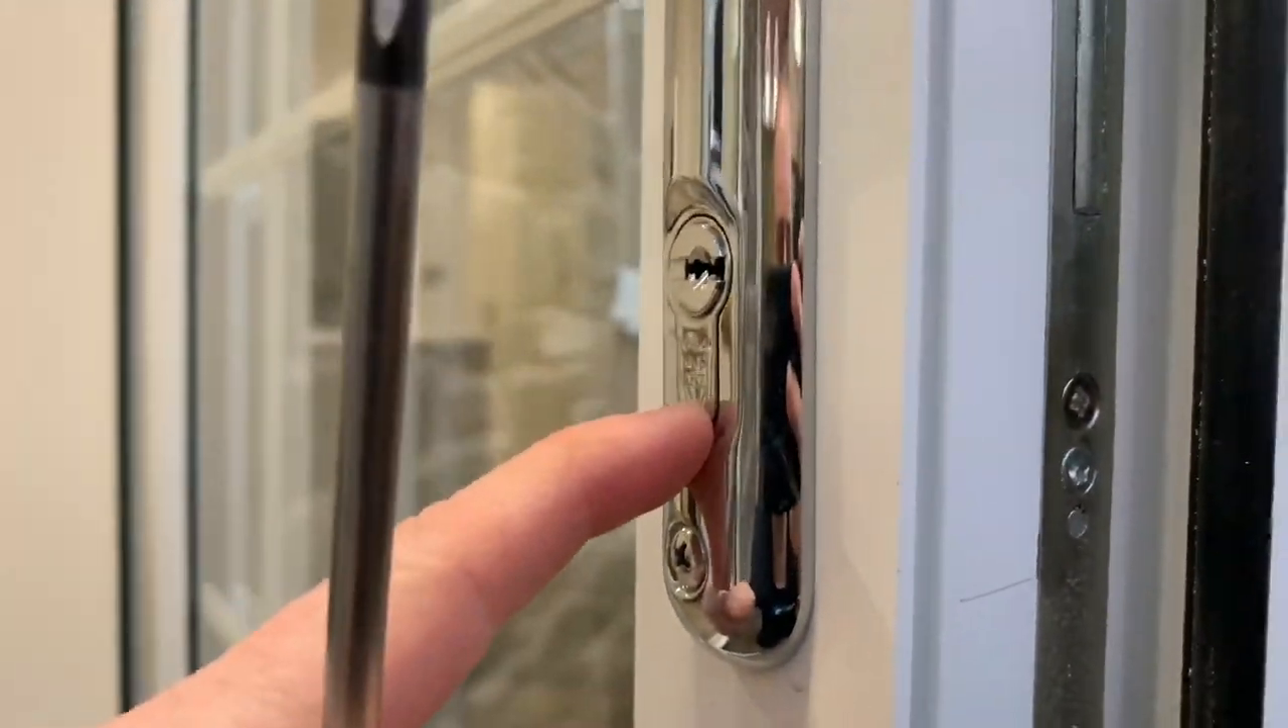And that and that is your new lock cylinder in.